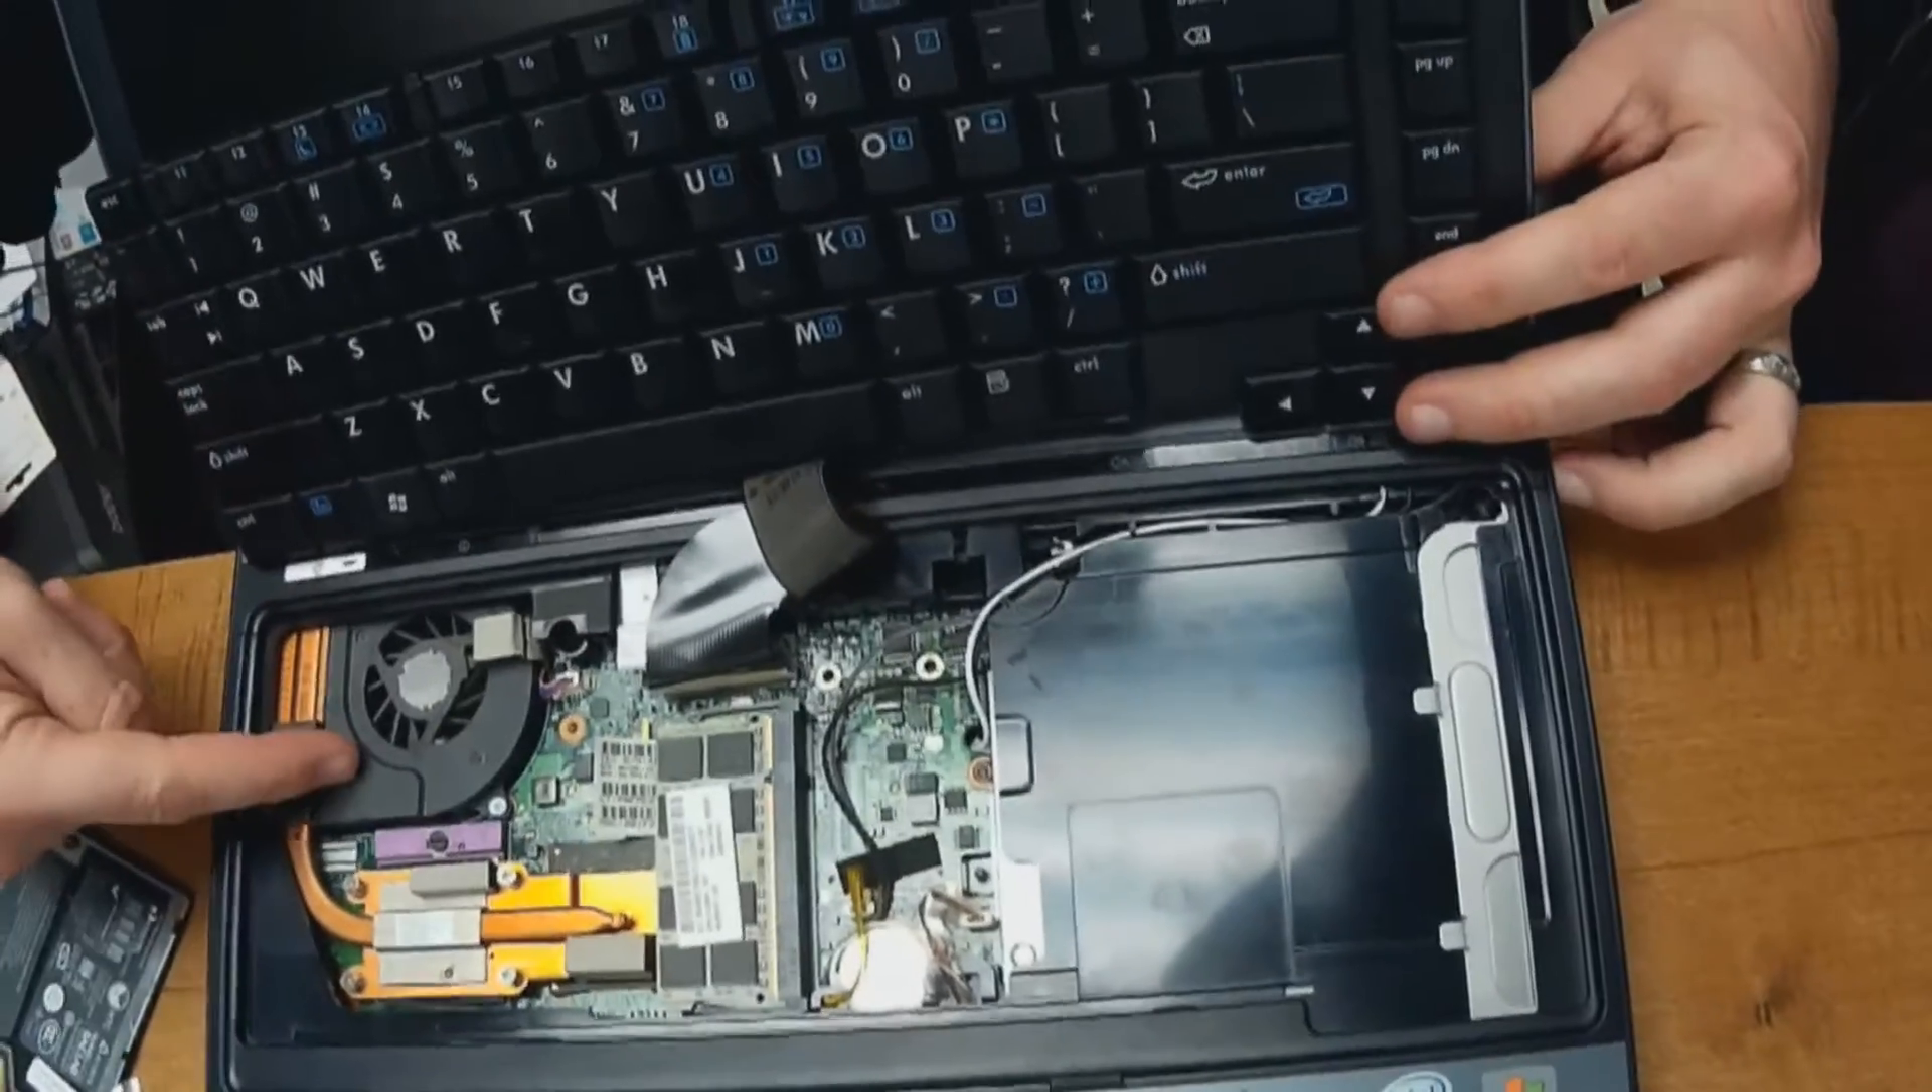Okay, so there we've got the keyboard up and out of the way.